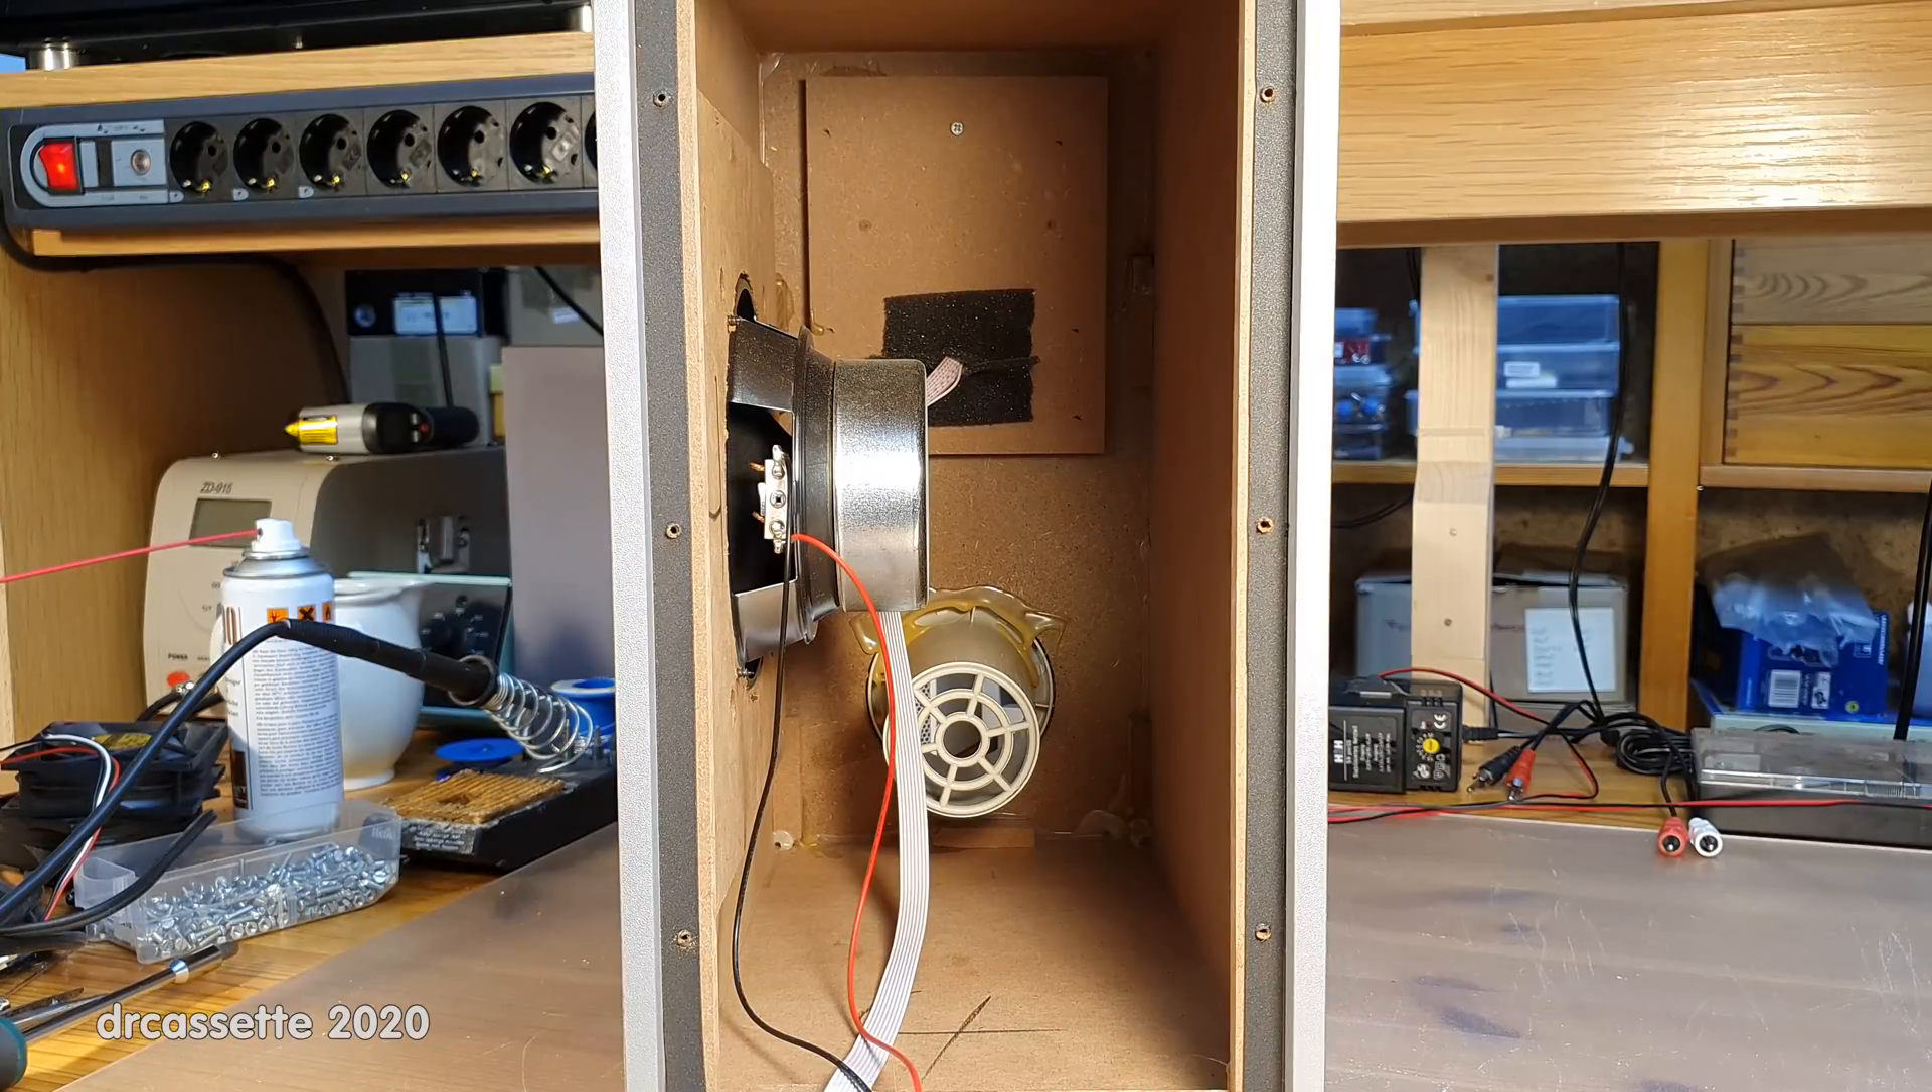The back panel has been removed, revealing not much.